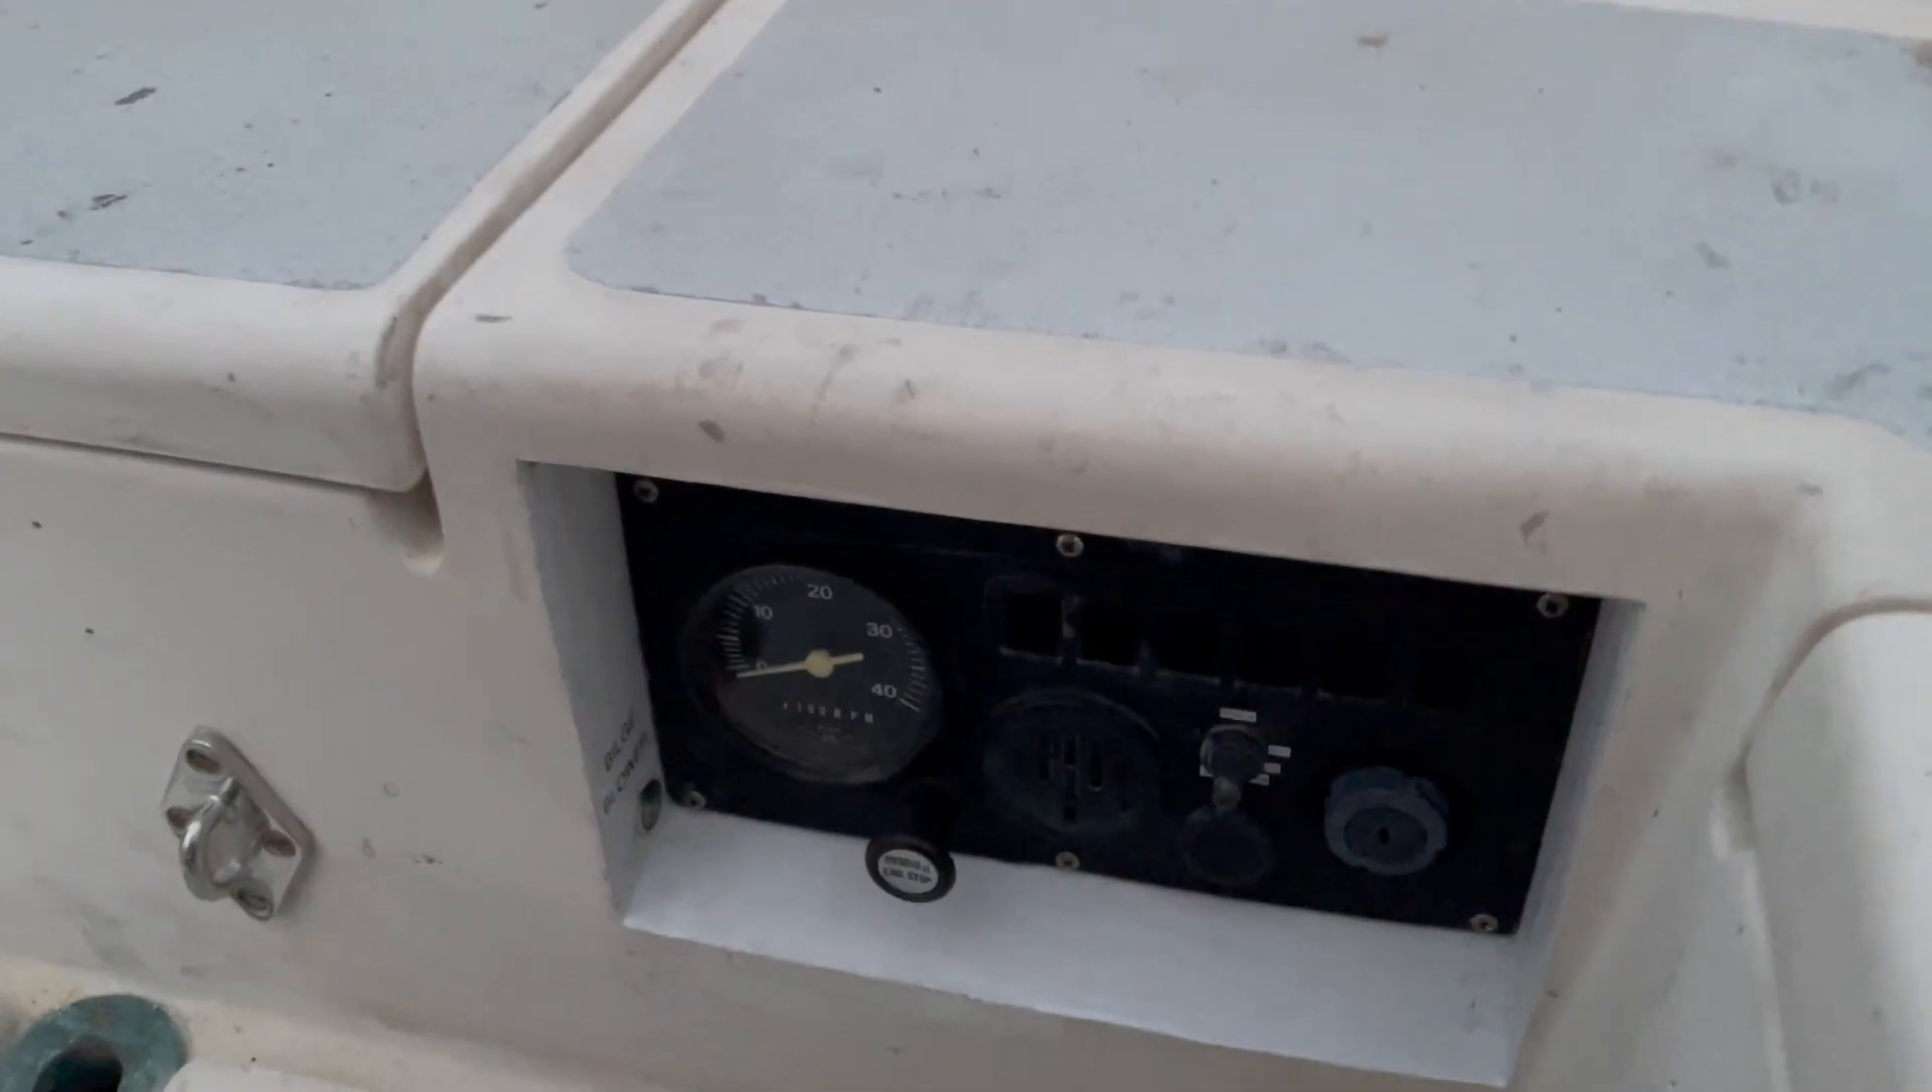Now i've got the engine panel back on.